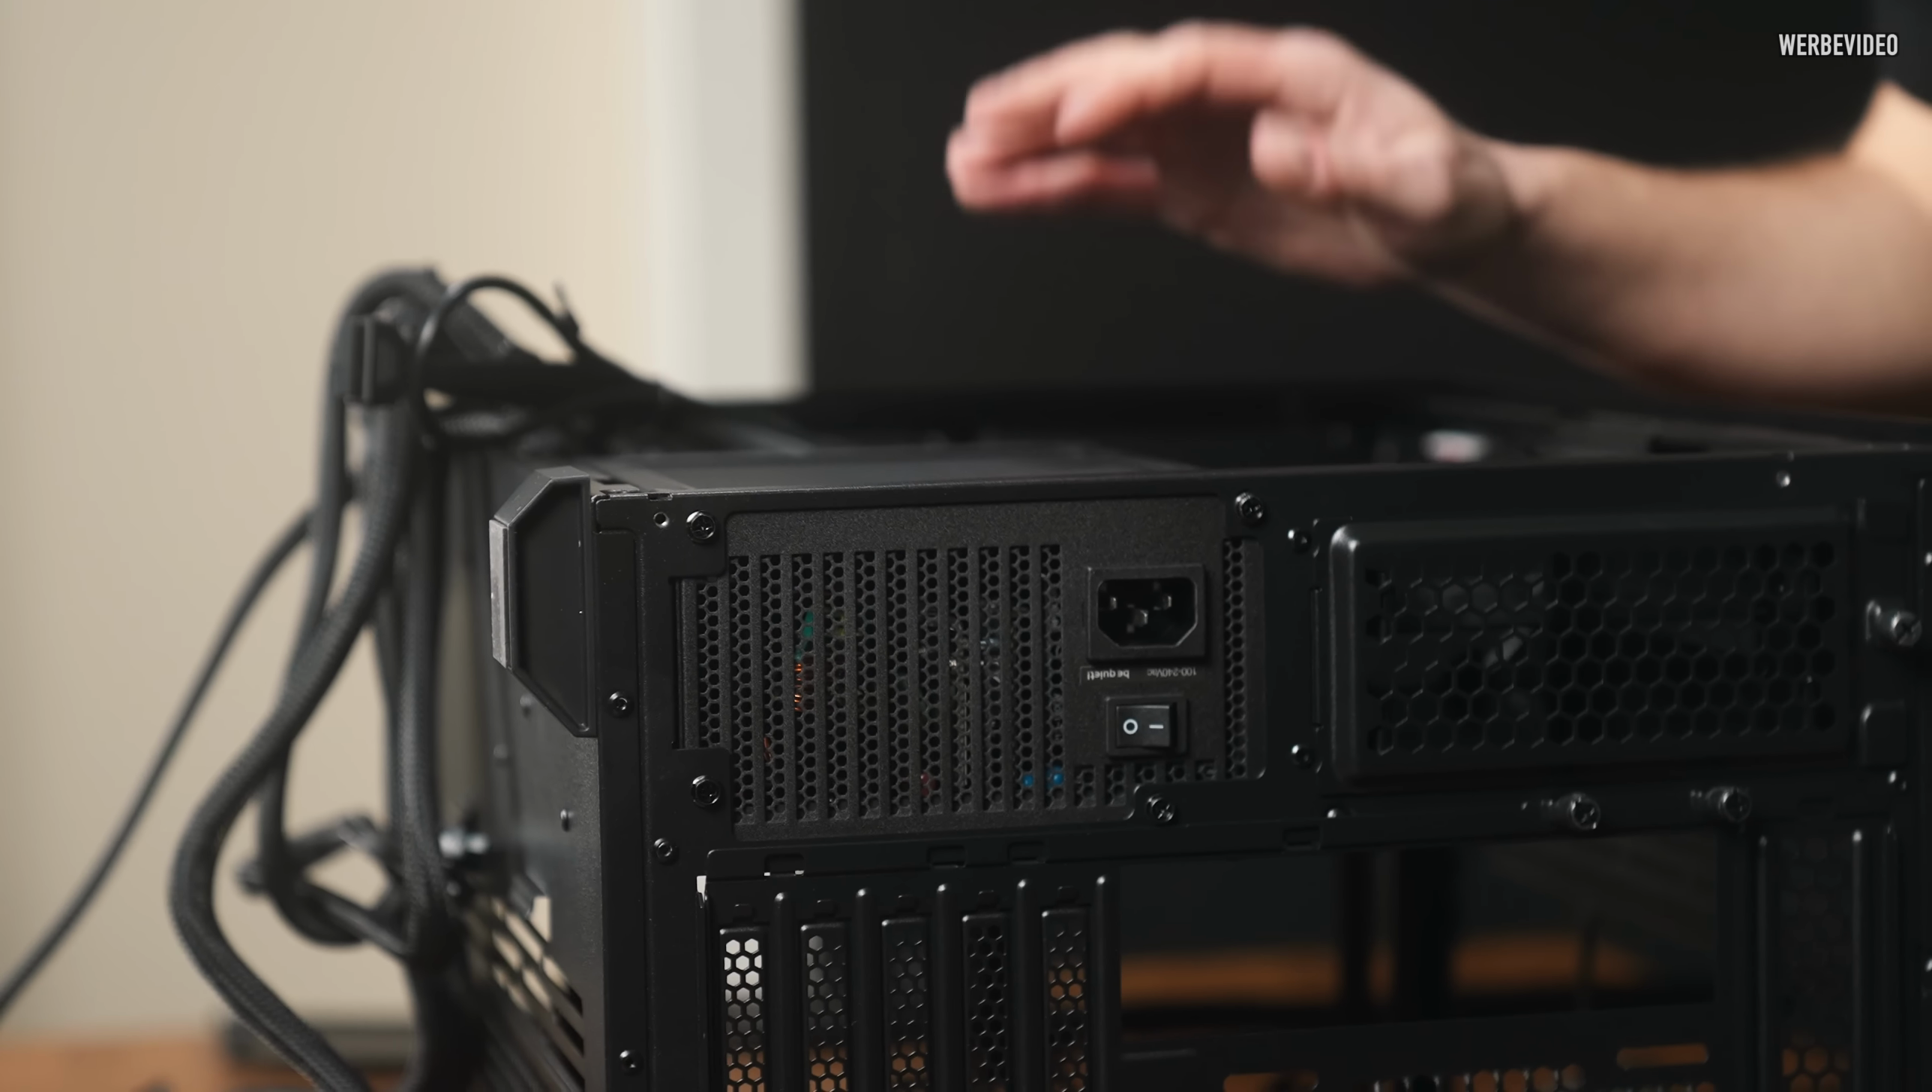Und dann haben wir unser Netzteil schon eingebaut.